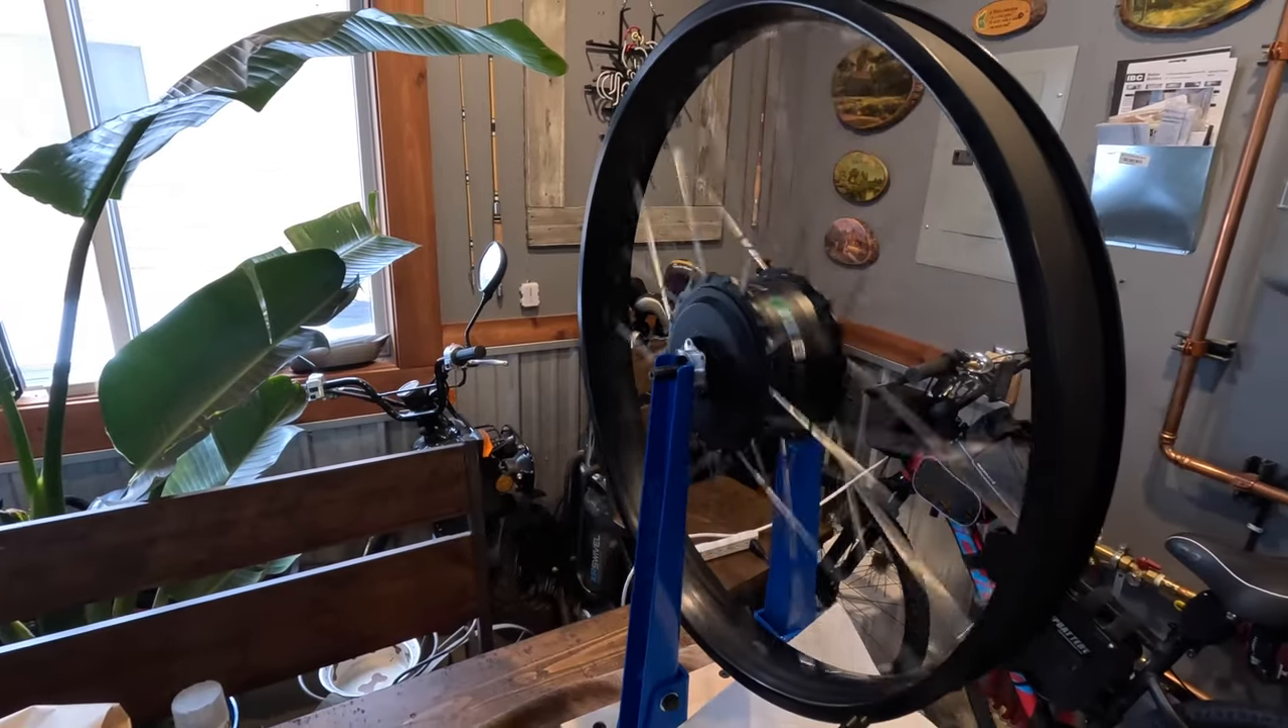Hubs laced into the rim.